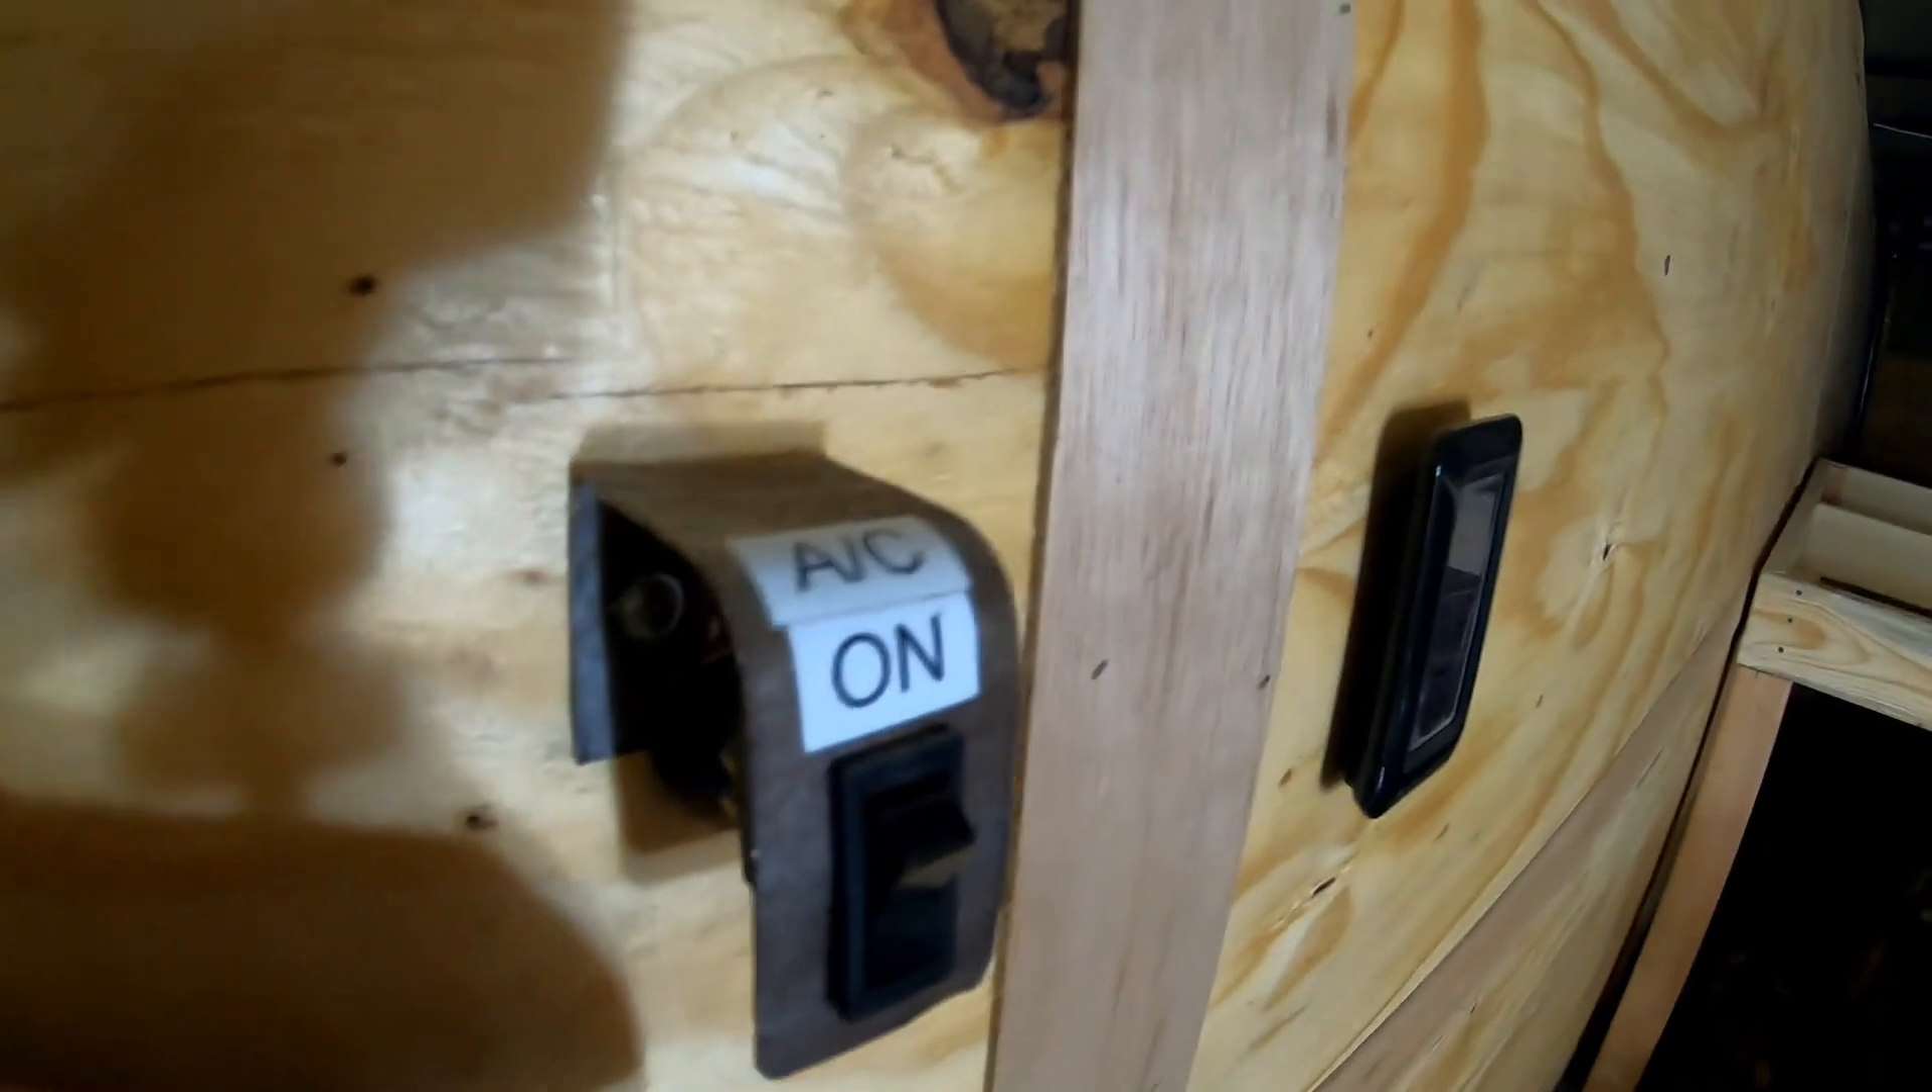I just wired in a switch so it's just a simple rocker switch right here.